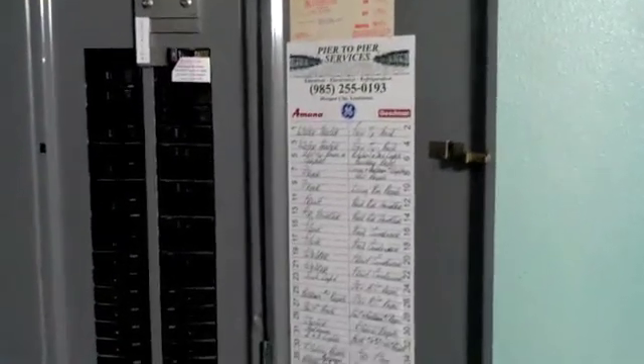All right, we've got the panel cover installed.